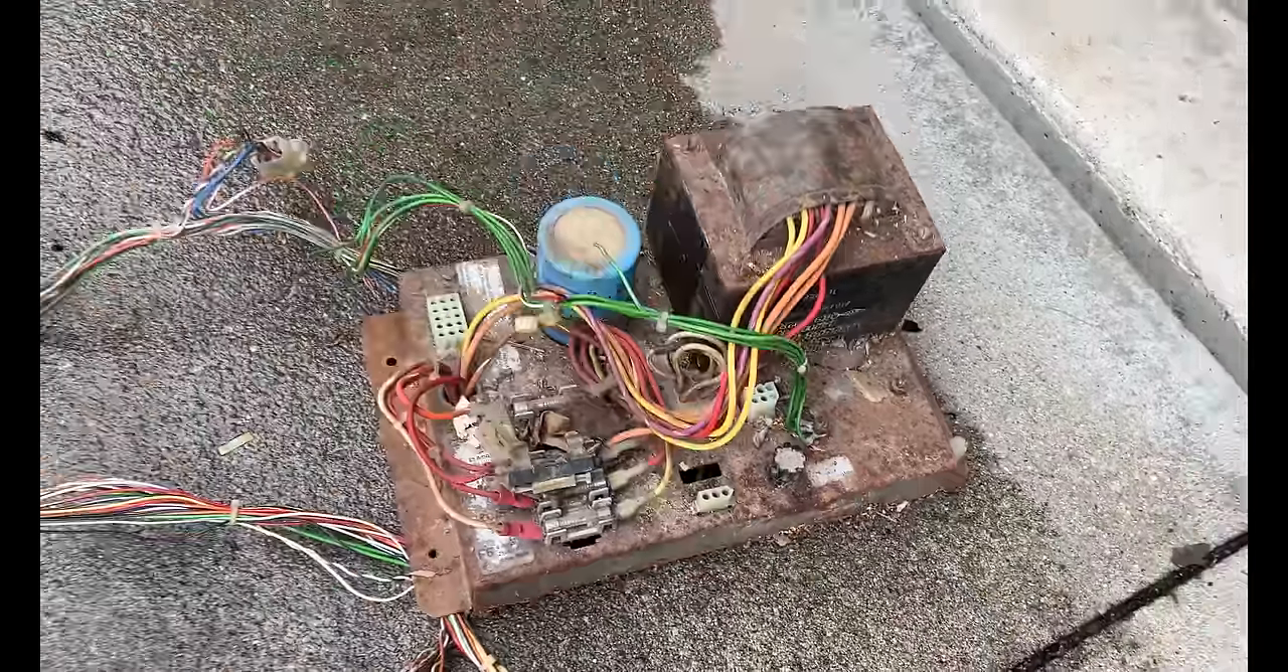Here's the transformer section of the game. It's out.